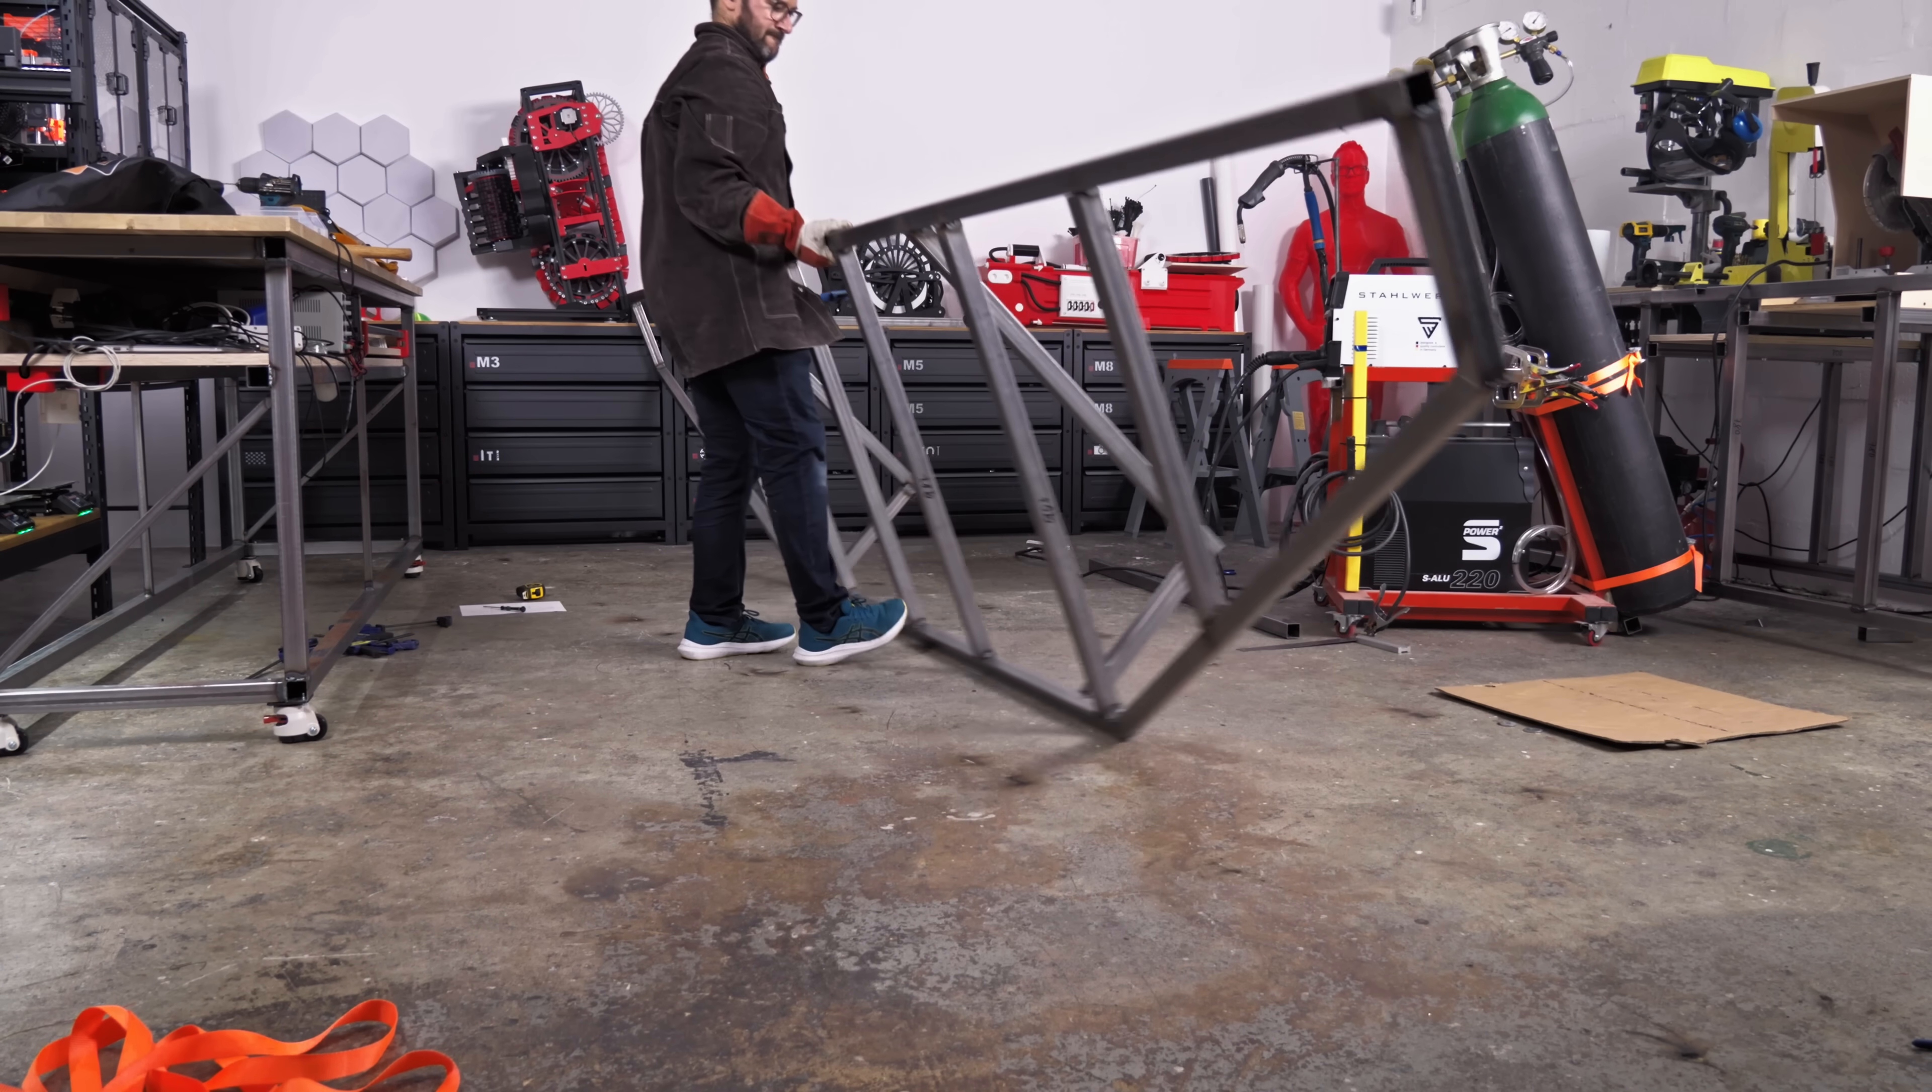I designed a complete steel structure and I cut everything to length, welded it, made the entire structure.